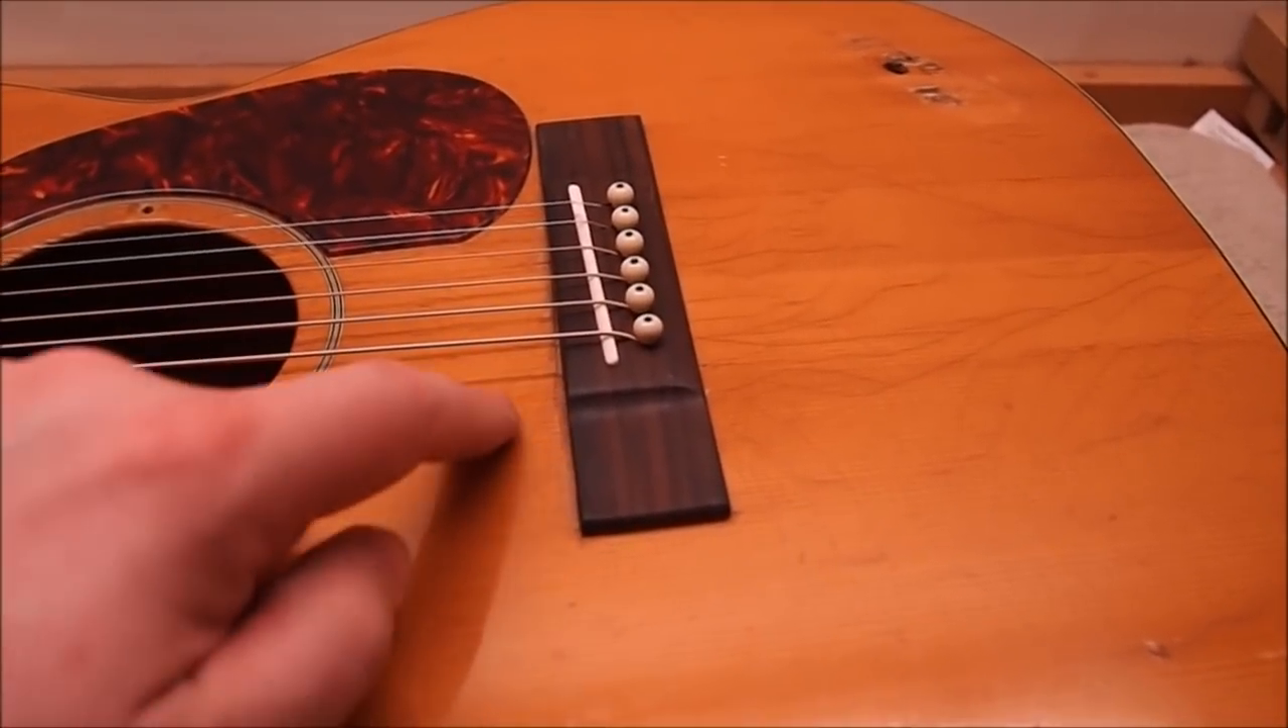Okay we got some strings on. I went with the light gauge strings this time.